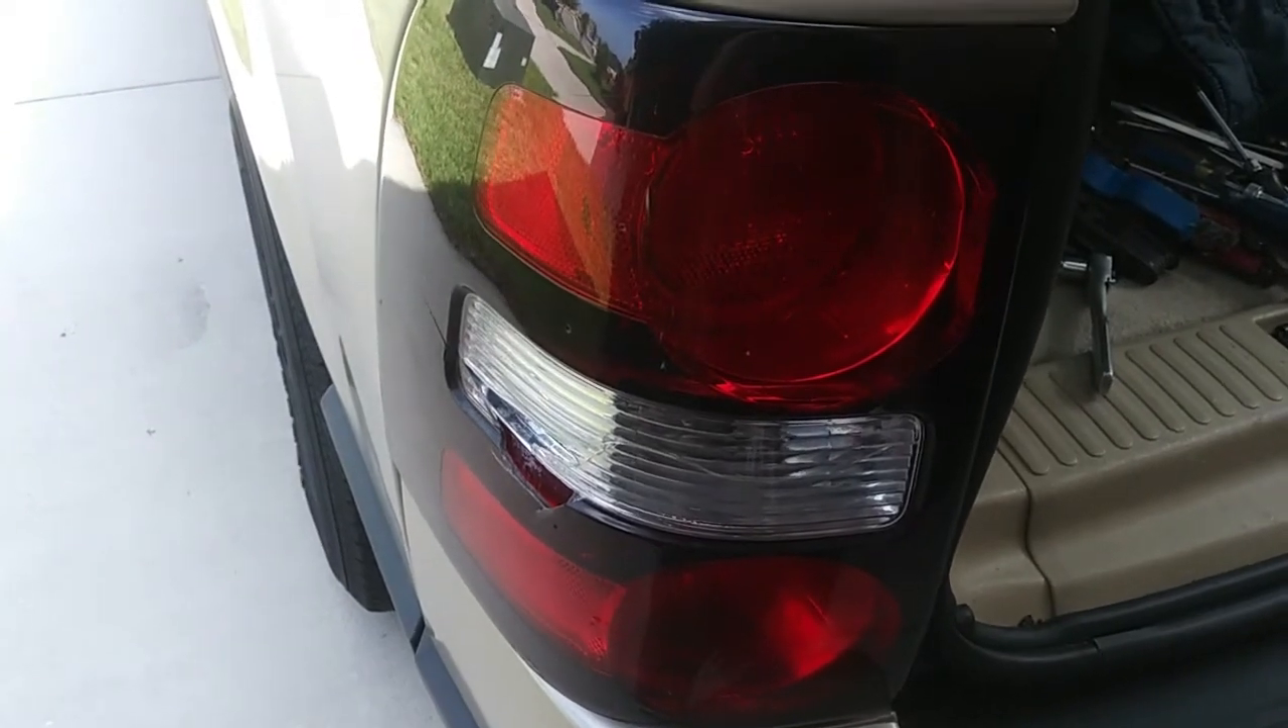Ya tenemos de nuevo Nuestra calavera Puesta Y lista.